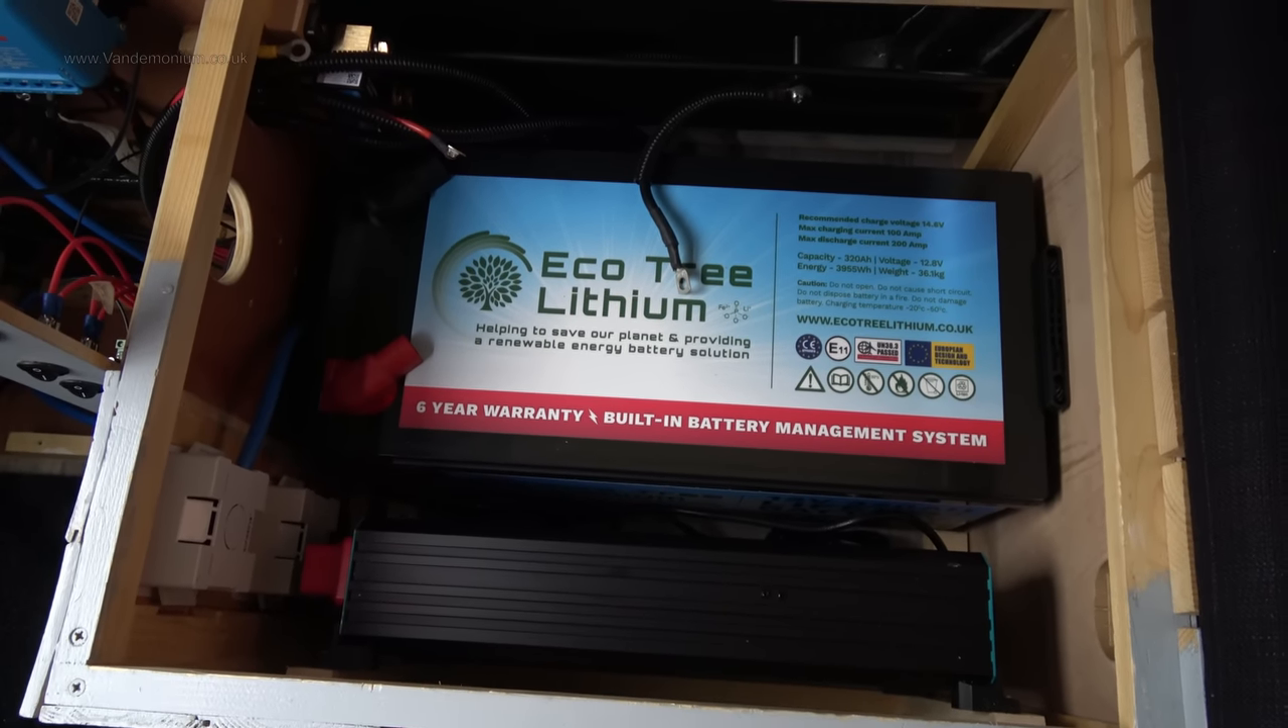I did manage as you can see to get the battery in where the old one was by taking out the old divider and it's a little bit awkward to get into that space.